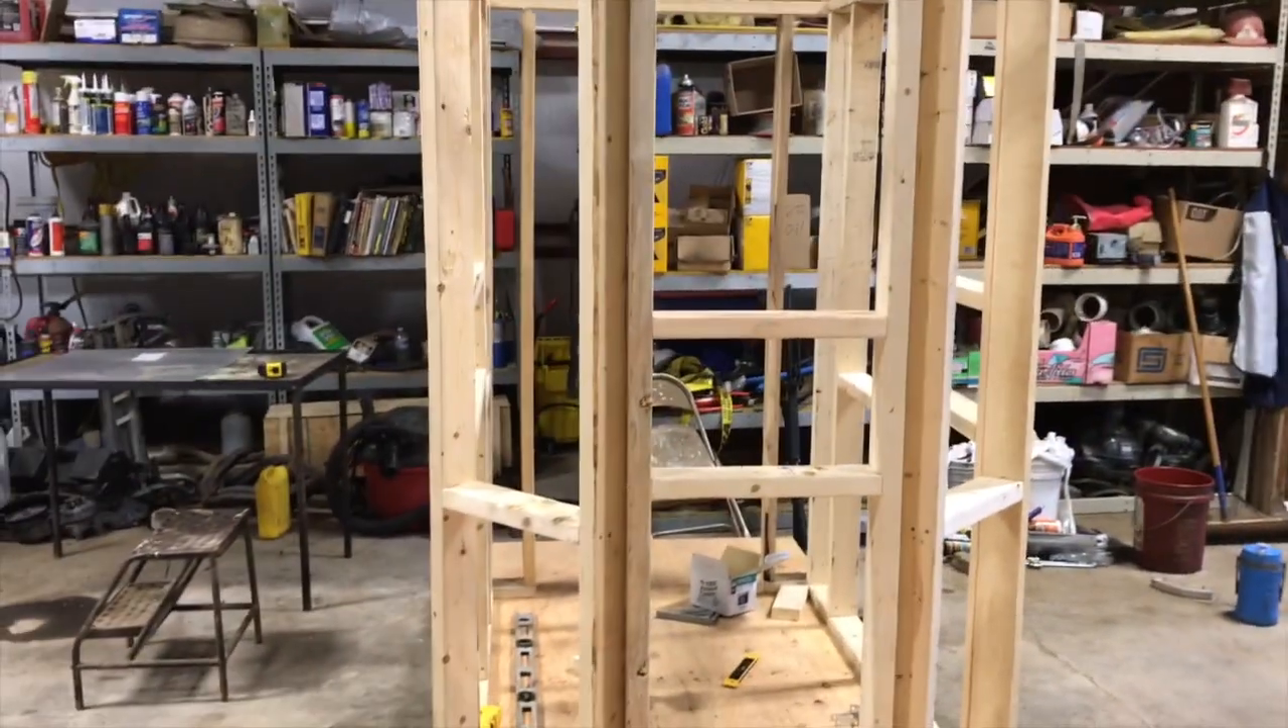Okay, so I got the framing done for the deer blind.